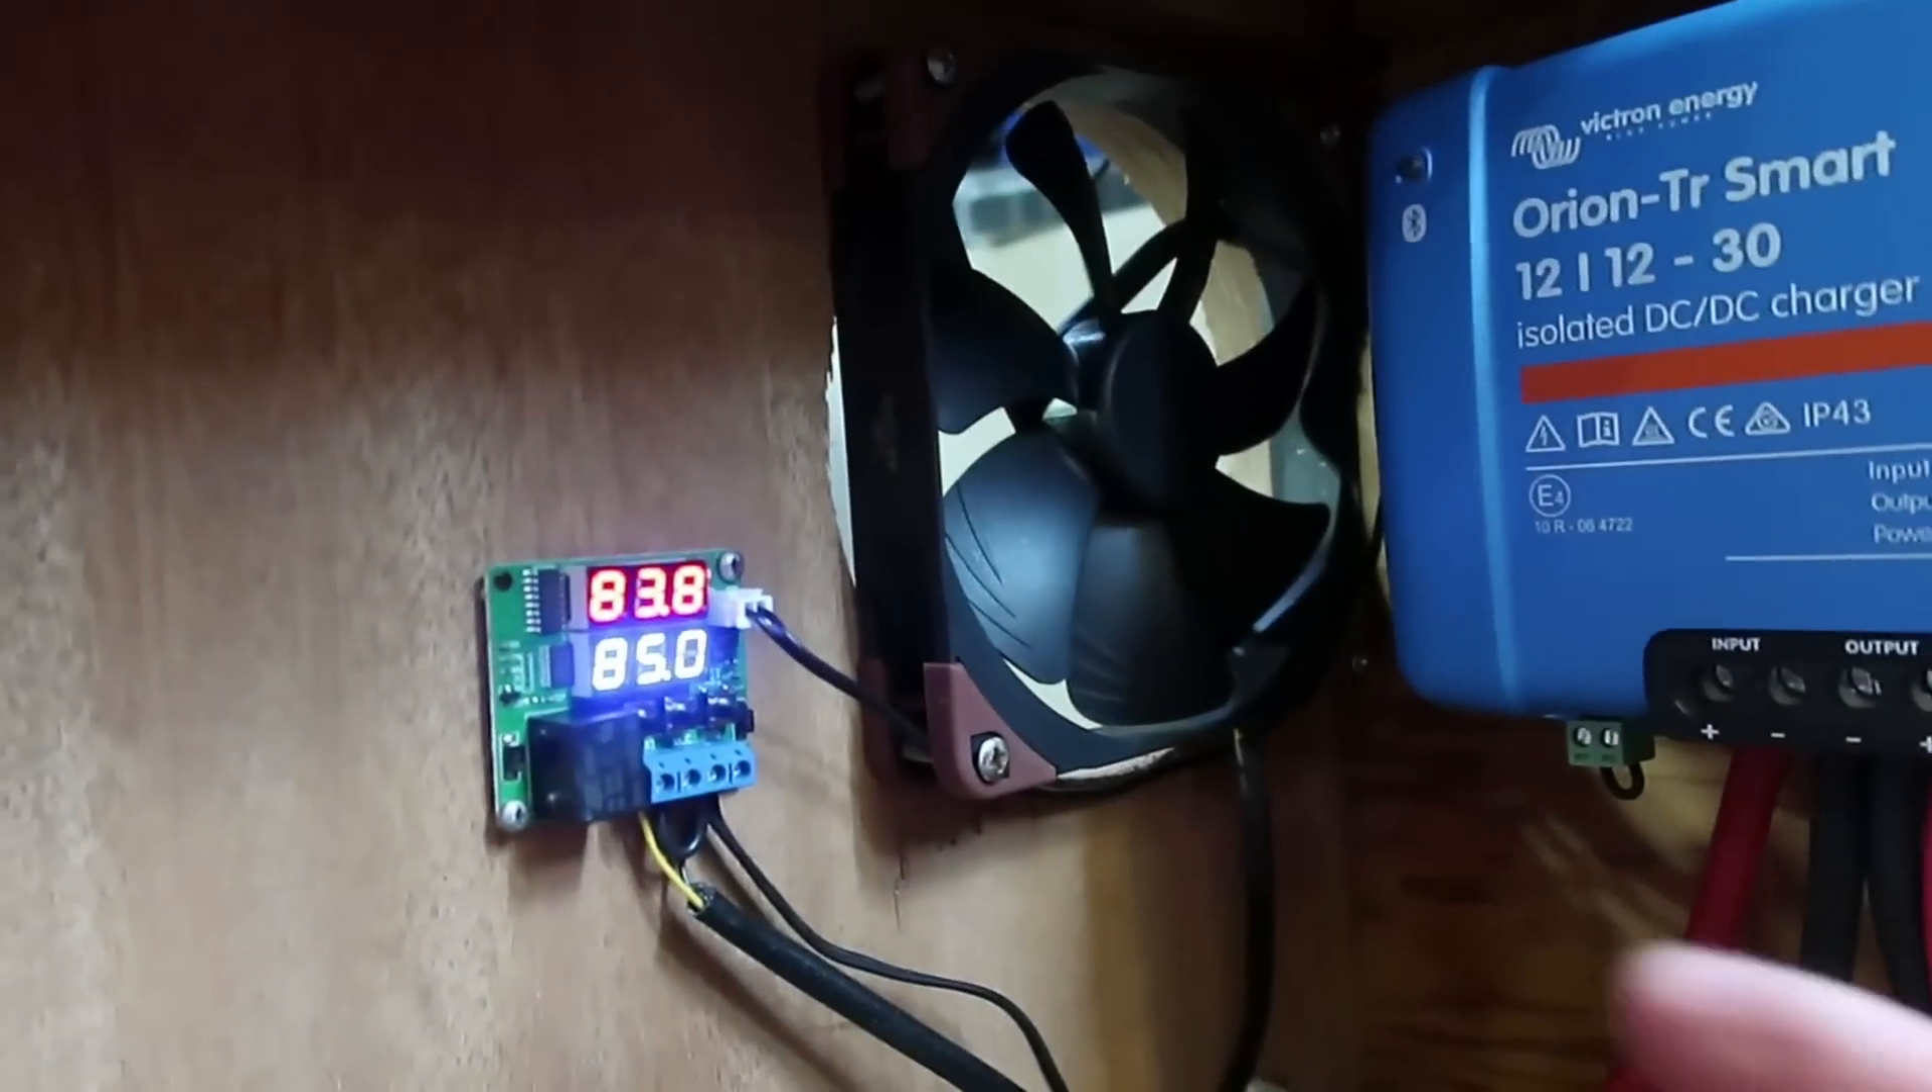So, the thermal switch is installed. It's wired up.